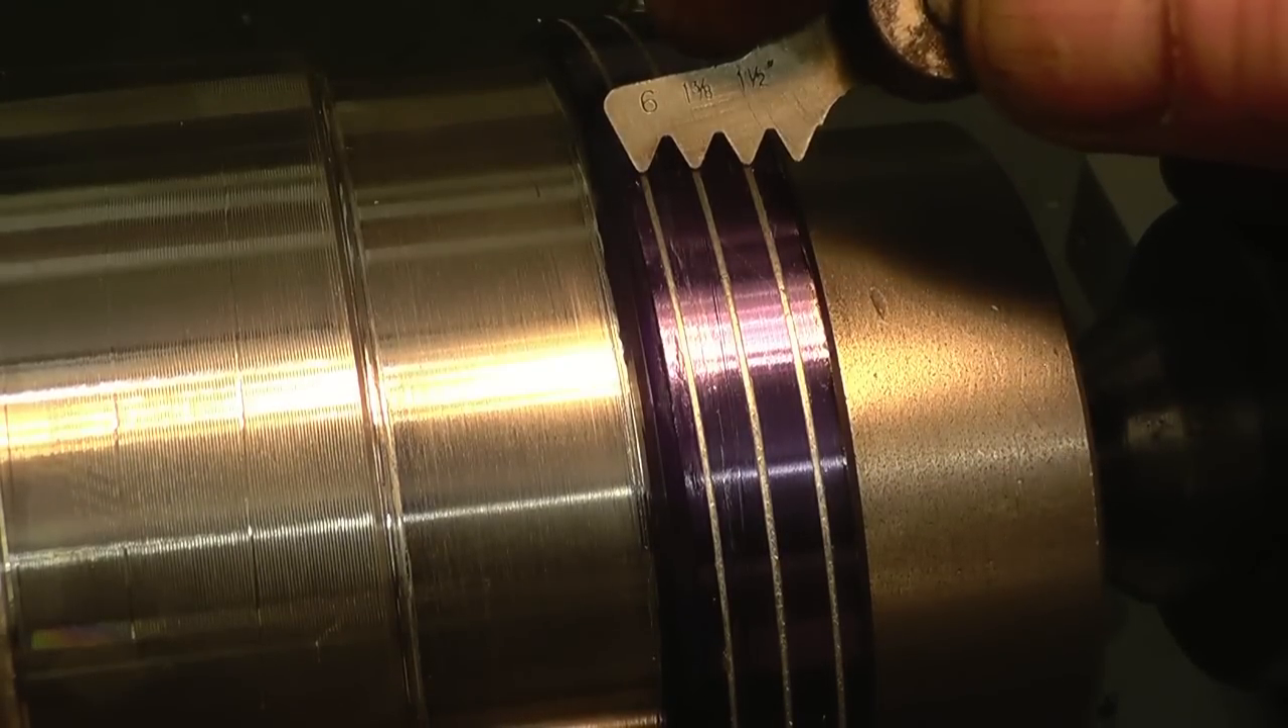It's a 6 TPI gauge, which is, as you can see, the perfect fit.